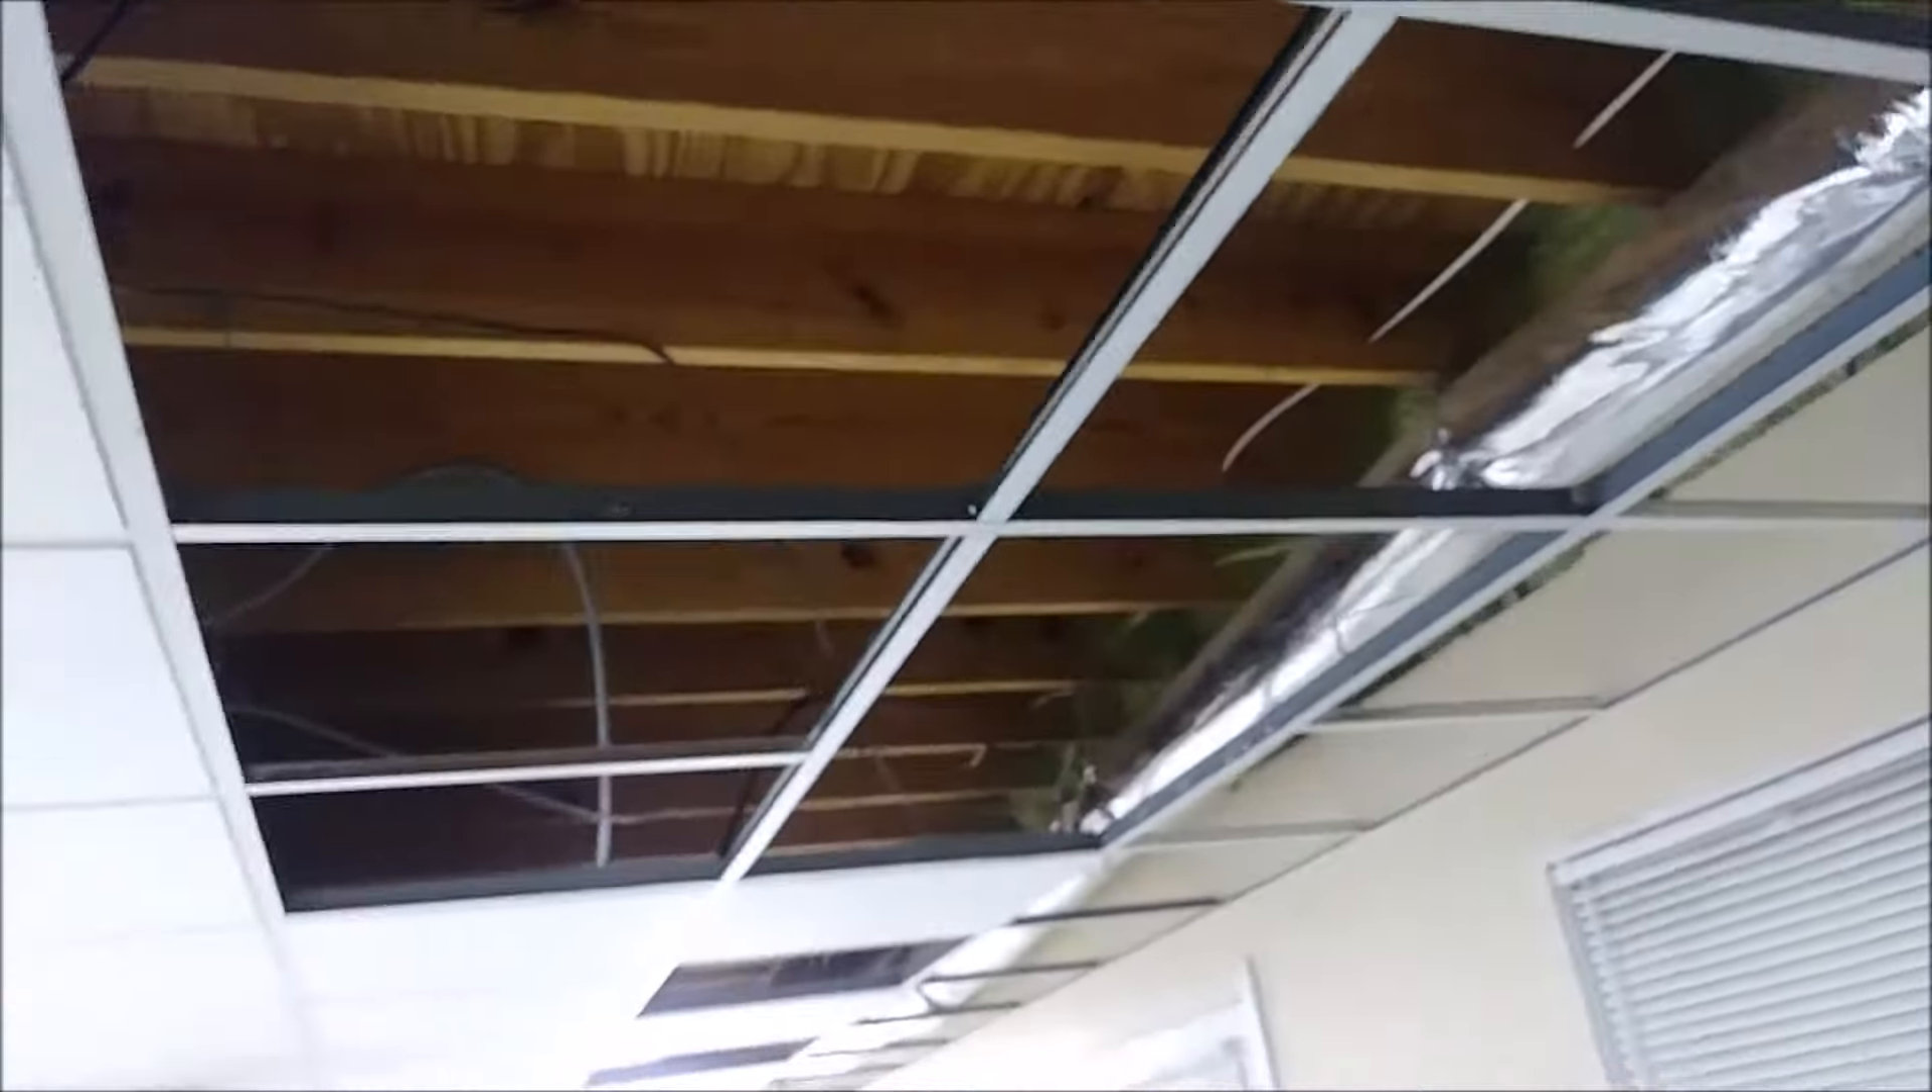Okay so all the grid really in this room is already installed.